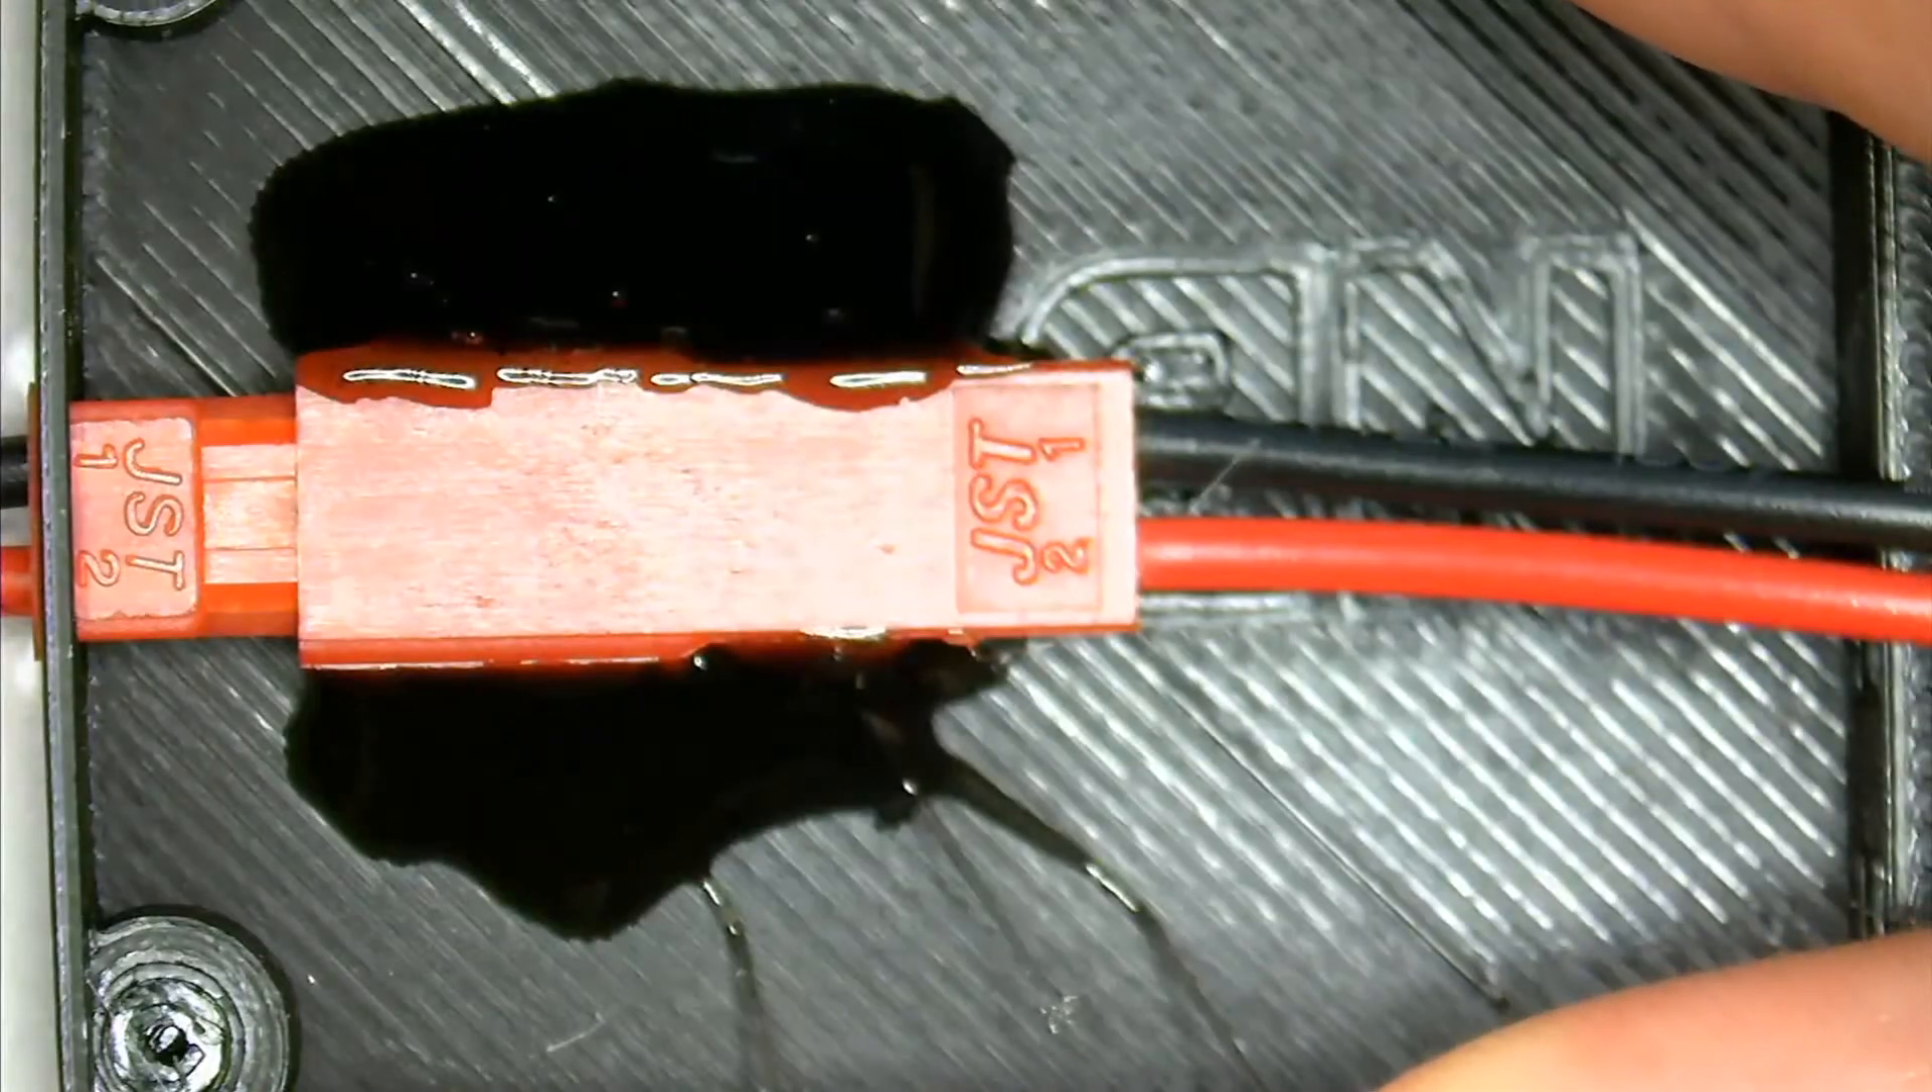And I've already attached the receptacle with some hot glue.